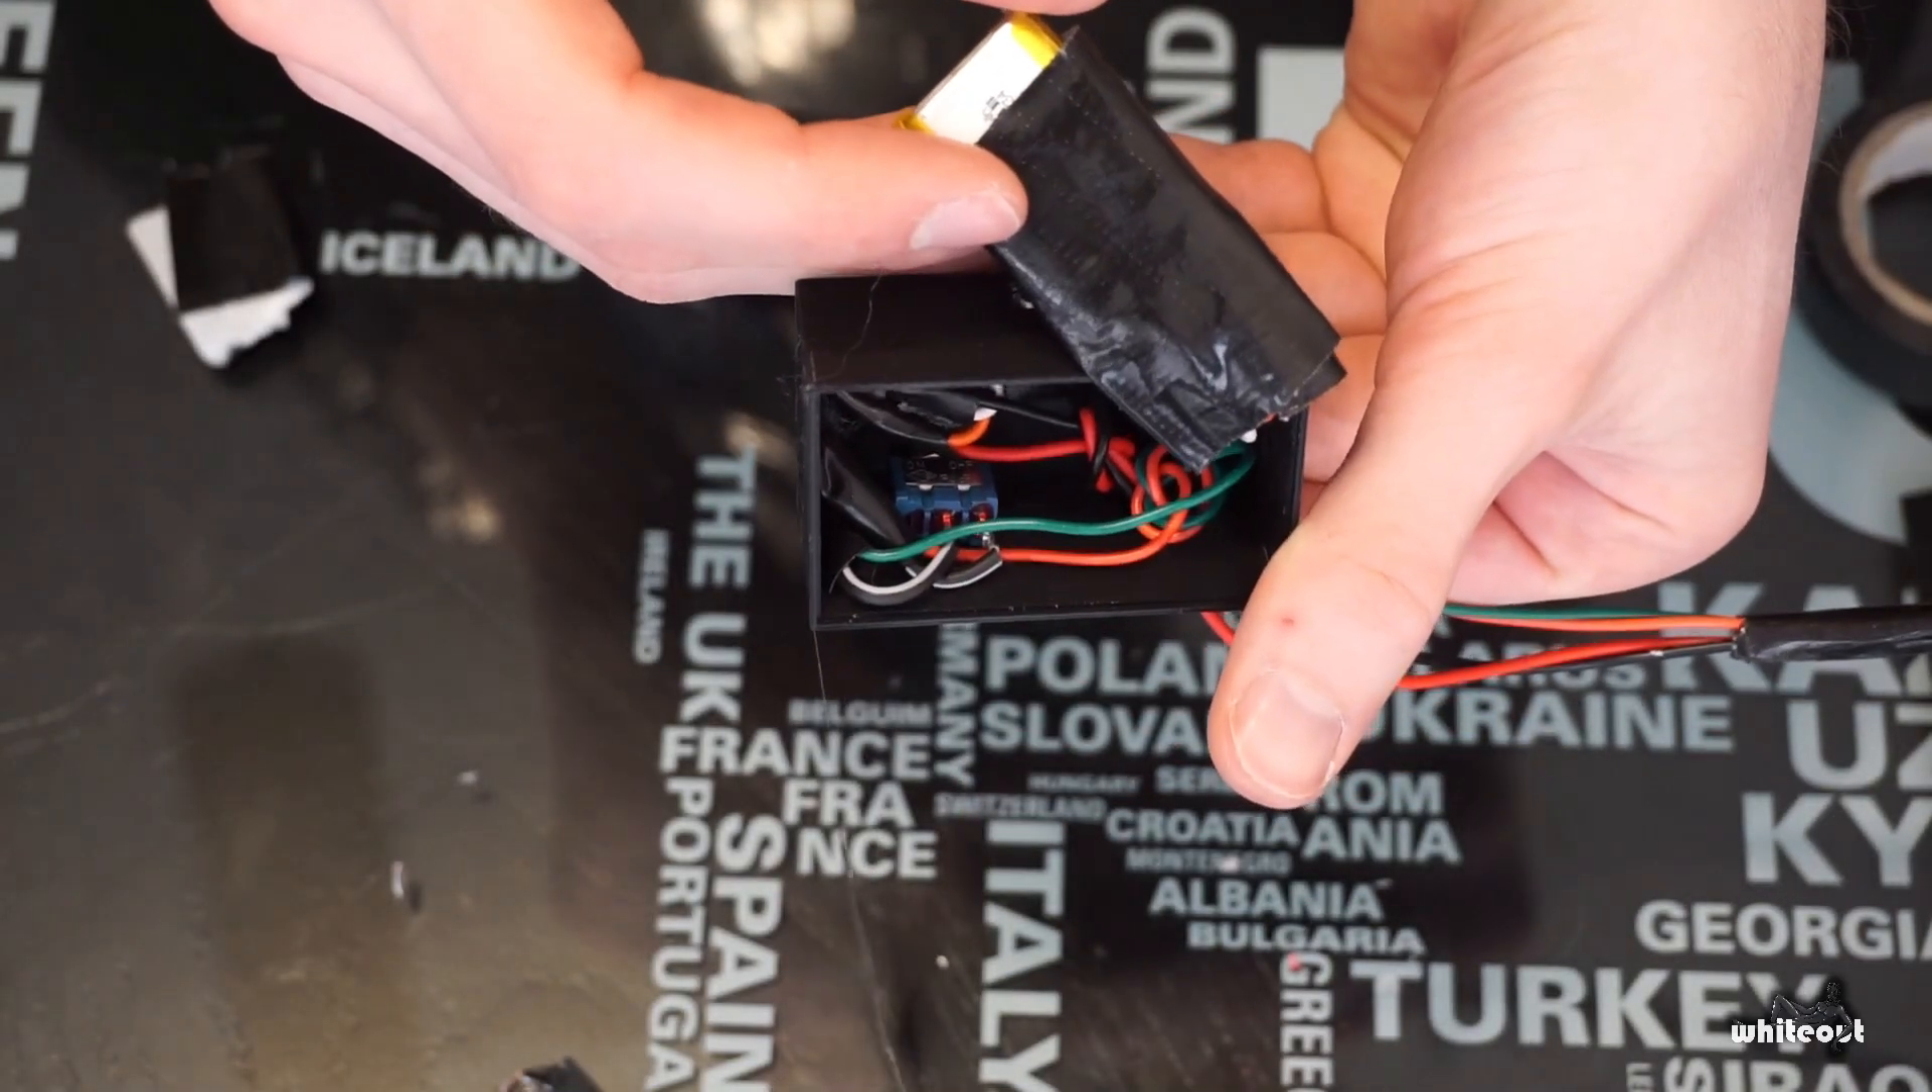You can see here's the inside of the battery compartment. All that's left to do is seal it up and see if everything works.